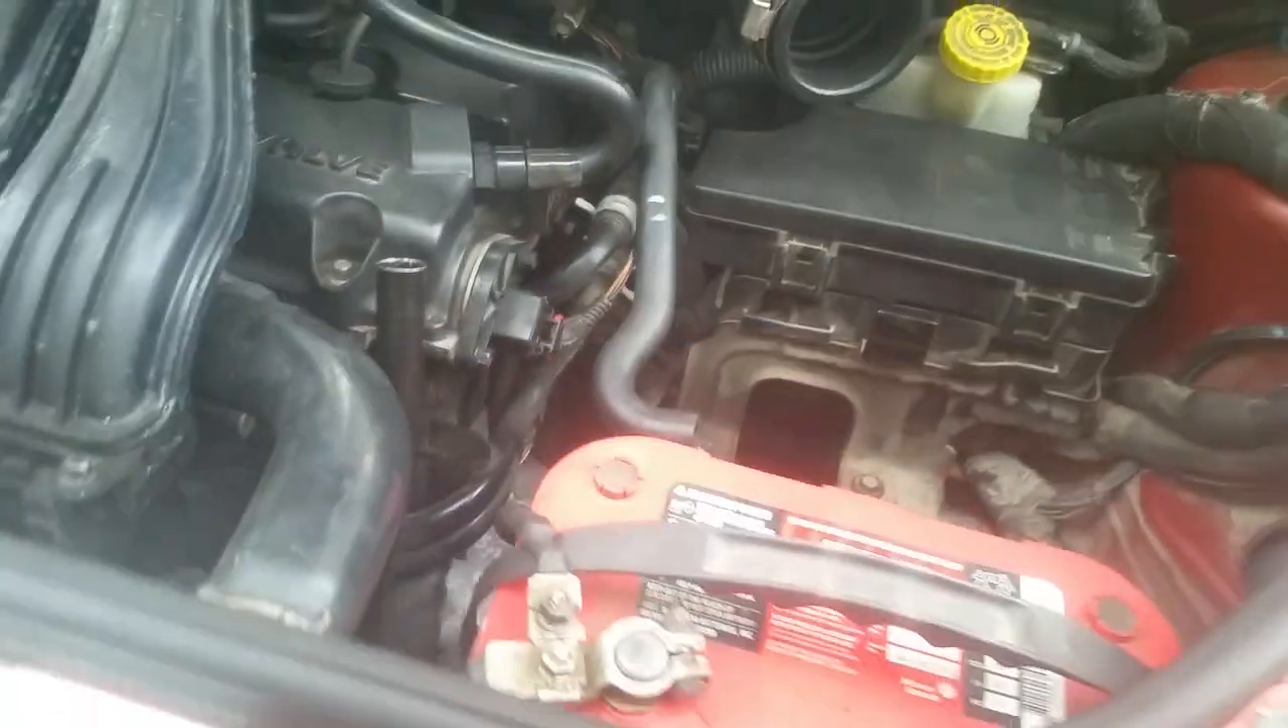I got the battery back on.